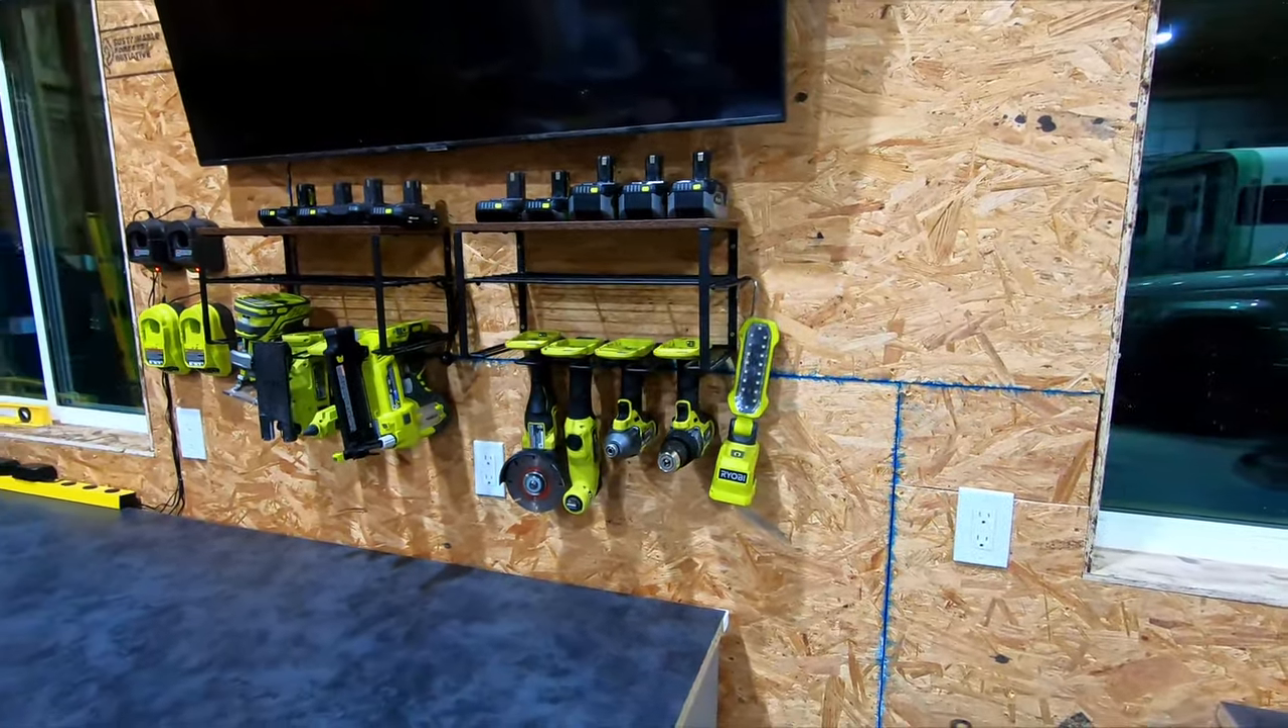Came through and finished my tool wall here added four chargers that i had for the ryobi system and then these two racks that i got off amazon.